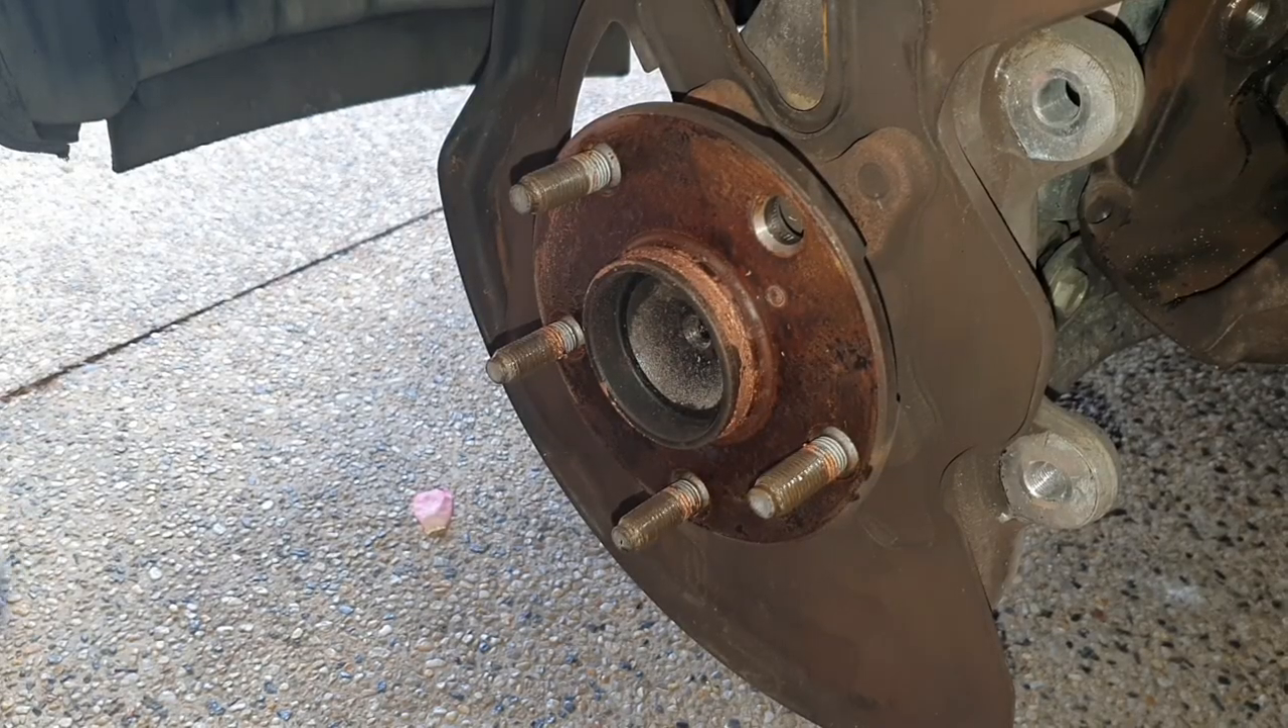So now we have successfully removed the broken stud.